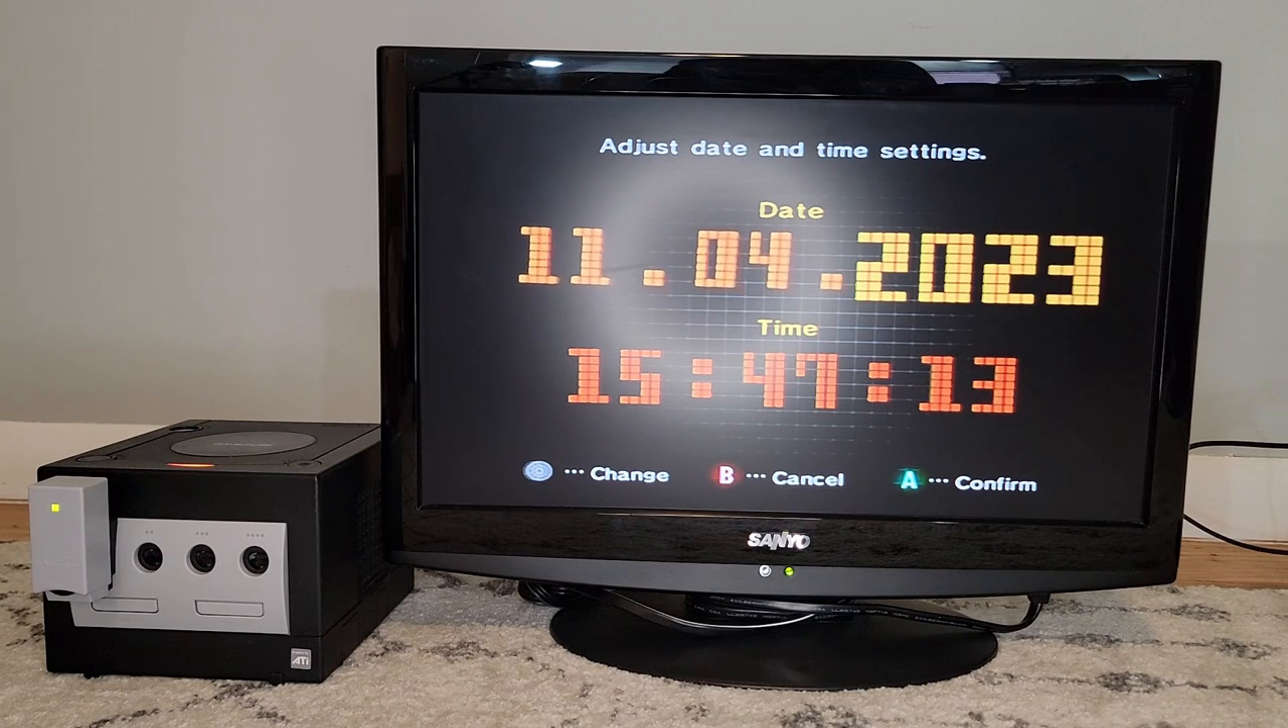Now I have the console loosely pieced back together again.